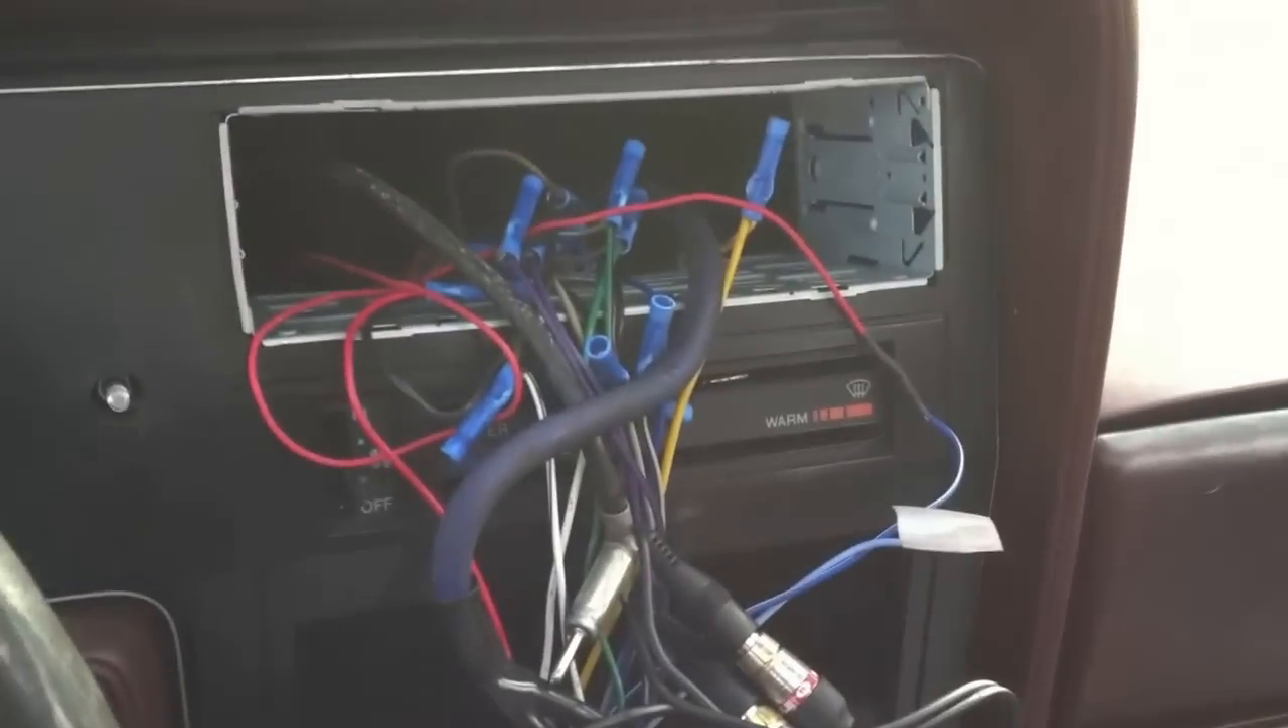I've got the radio out of the dash now.